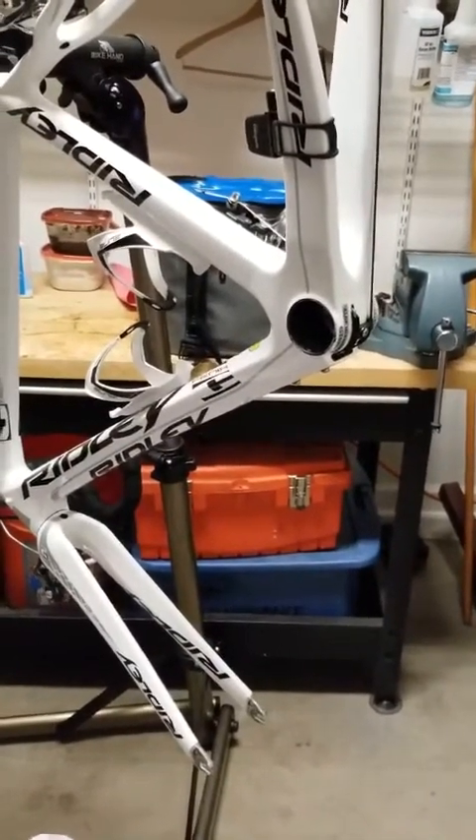Okay and as you can see Jason's already removed the bottom bracket the shell and the bearings from the frame so we're going to talk about how that was done and the tools that he needed to do that job.